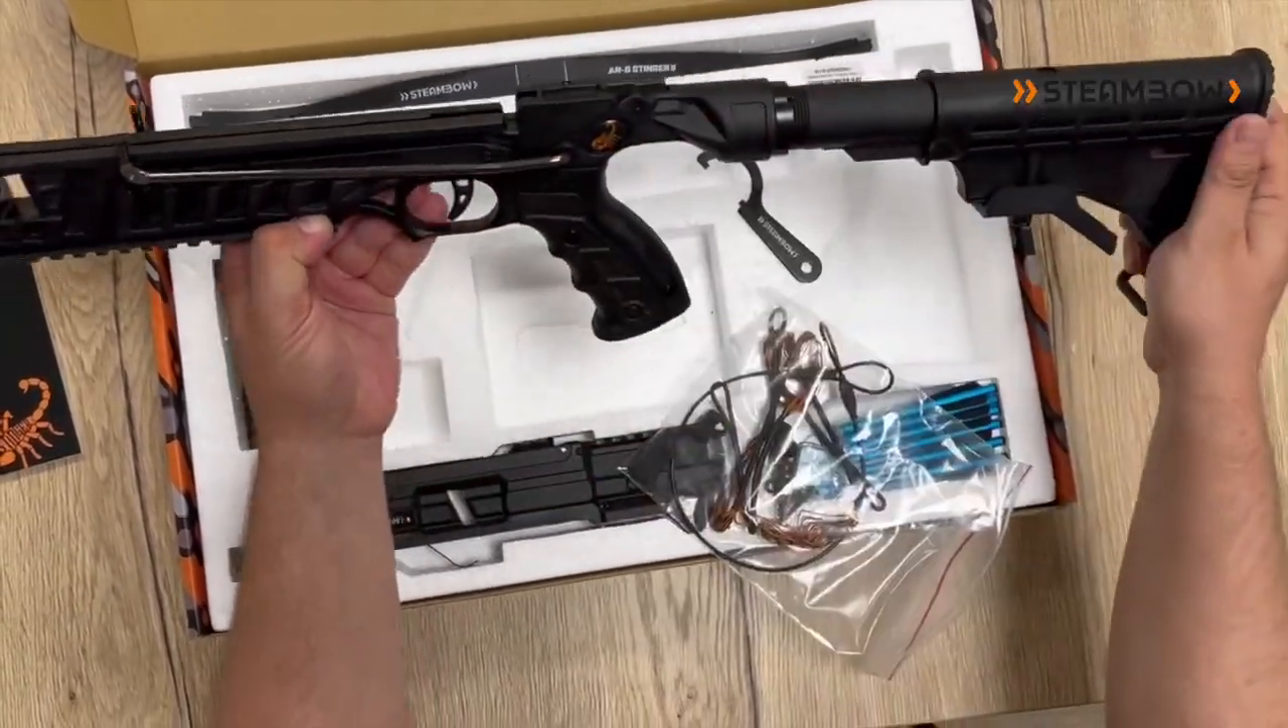So we have now assembled the whole pistol body and buttstock assembly.